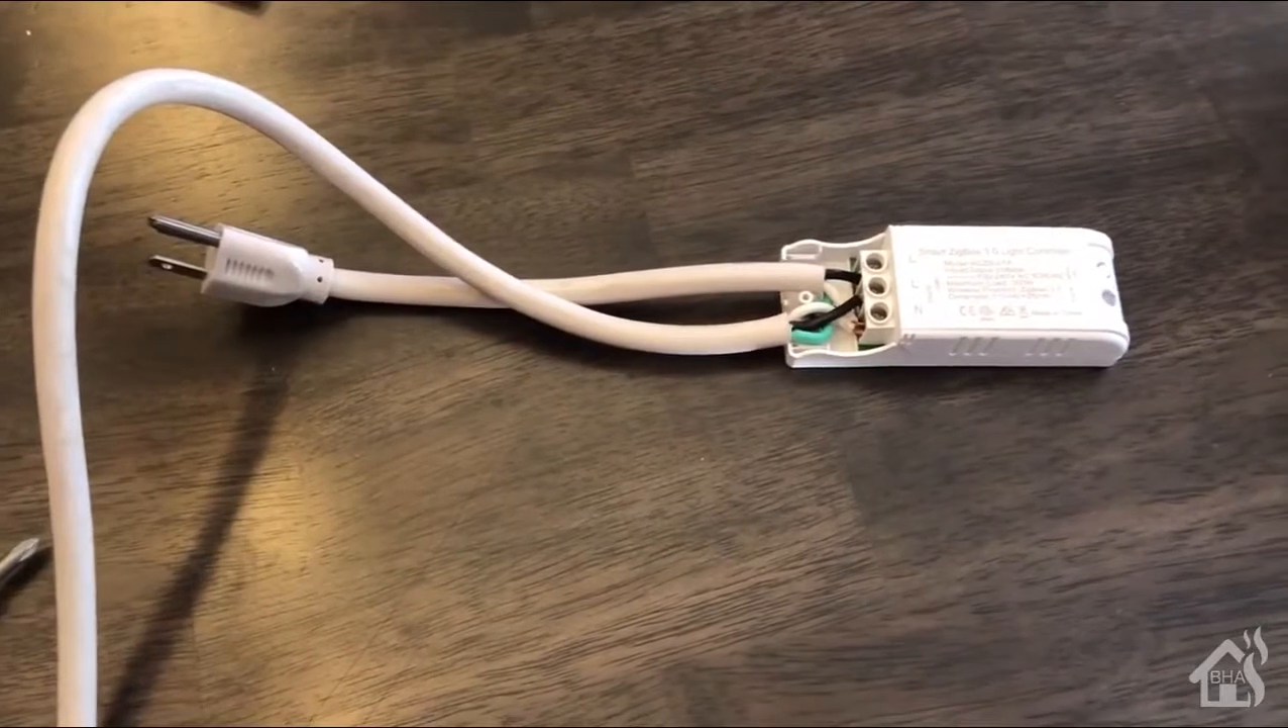And here we are, we've got it all wired up. I just need to put the little cover back on and then we are ready to test it out.